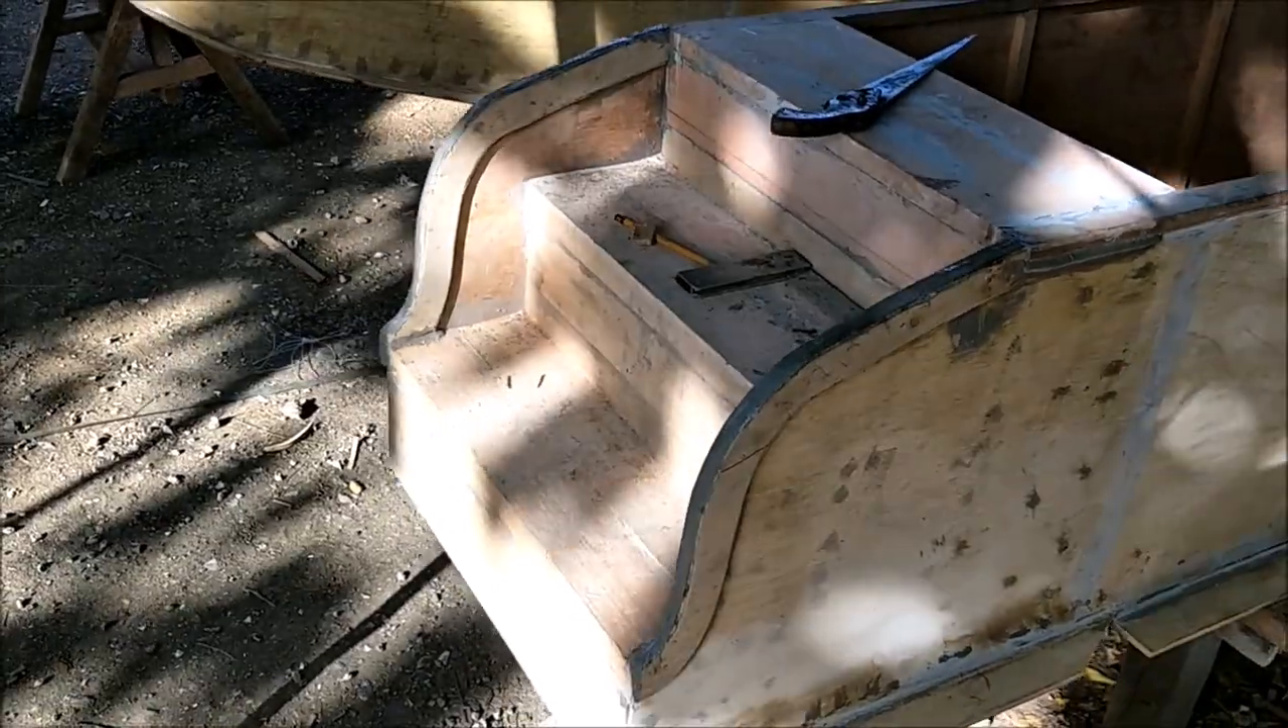So got the trim work done we got the stairs in yesterday.